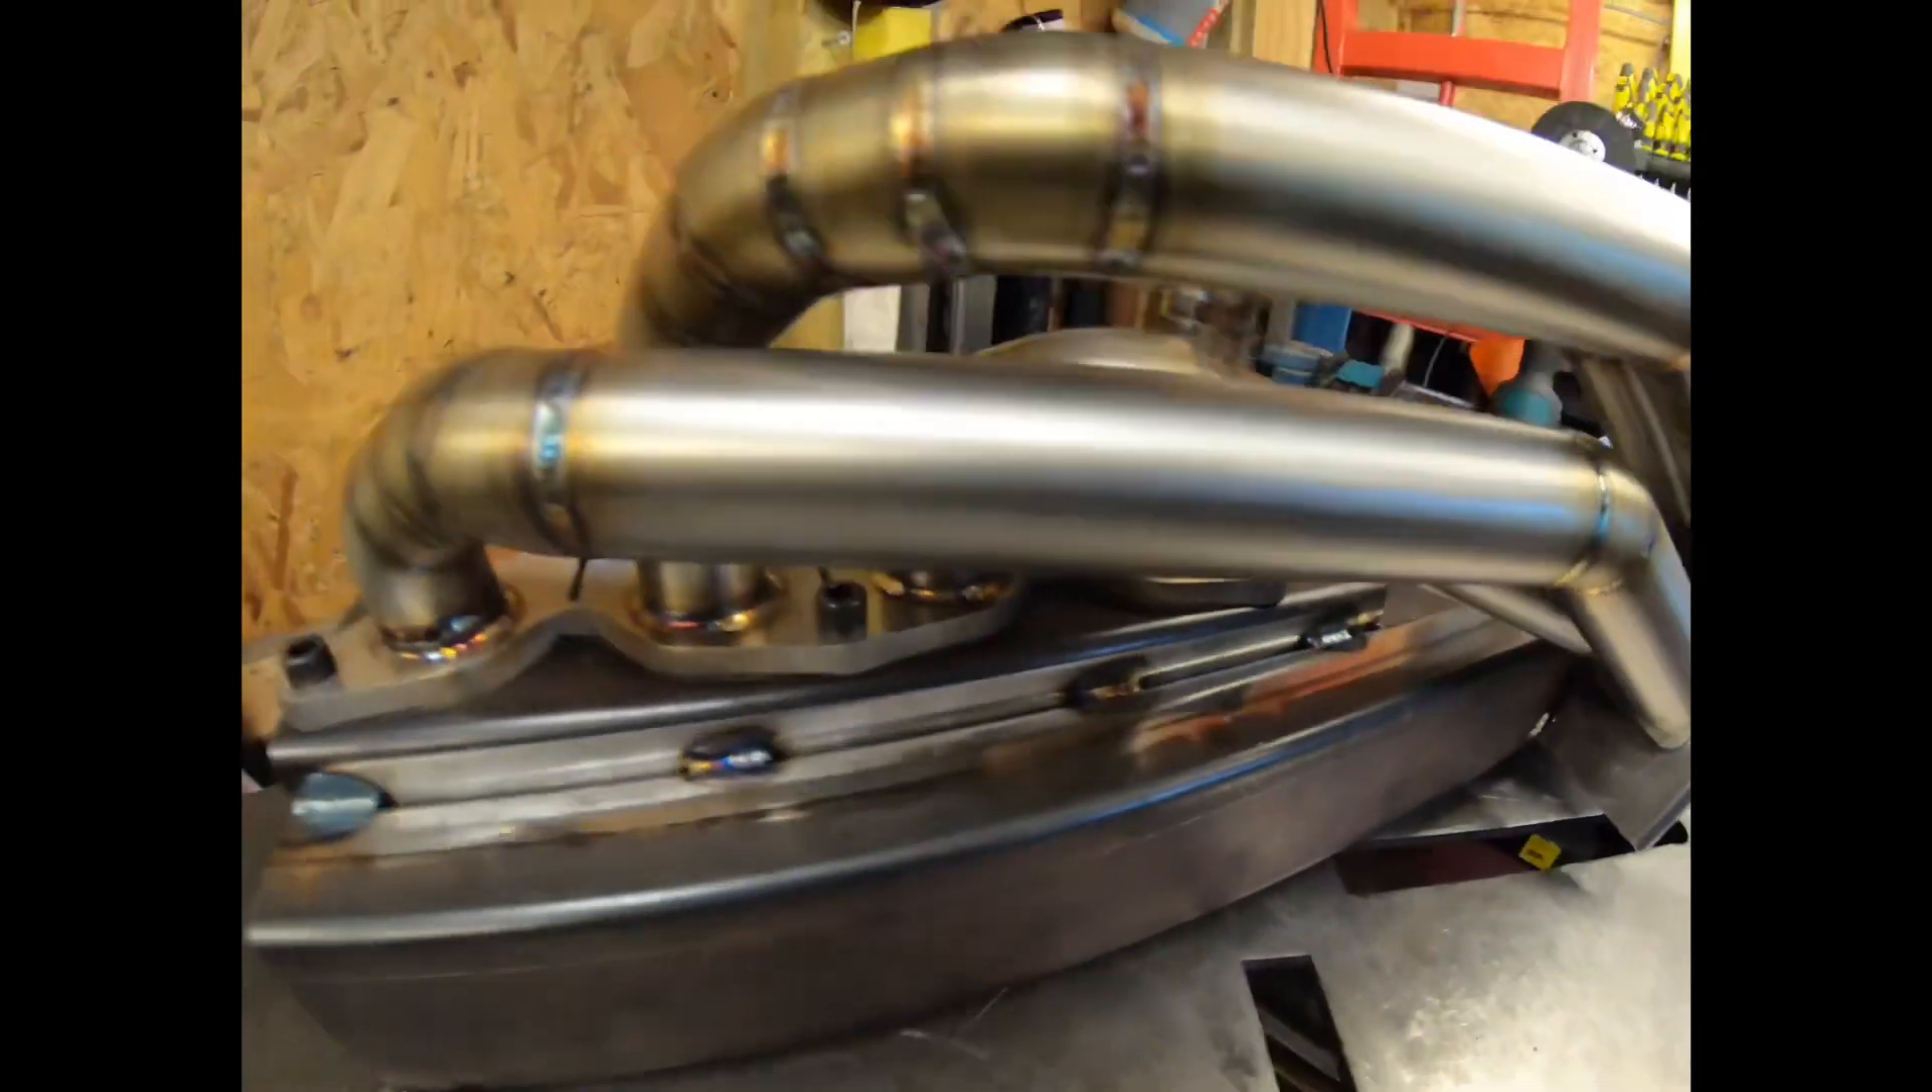This is the manifold that we've welded up, all completed.